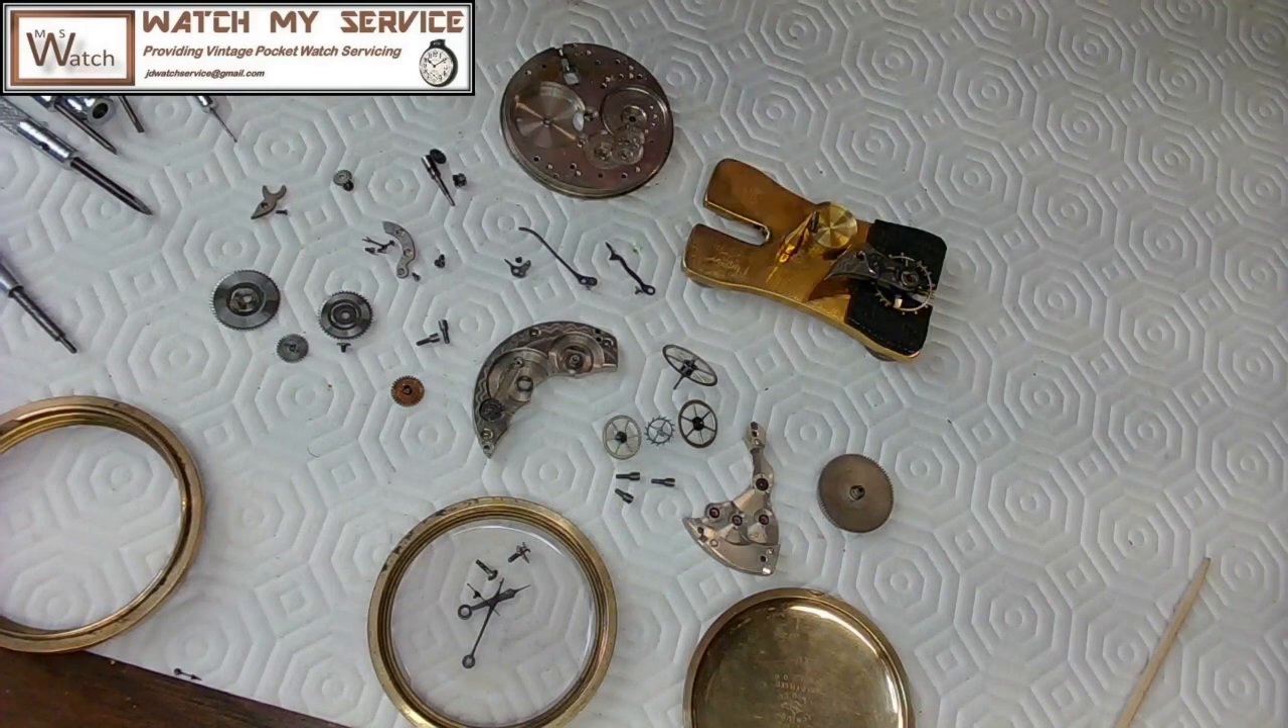All right there is the full picture of the watch disassembled with all these crazy springs and gears and everything else.